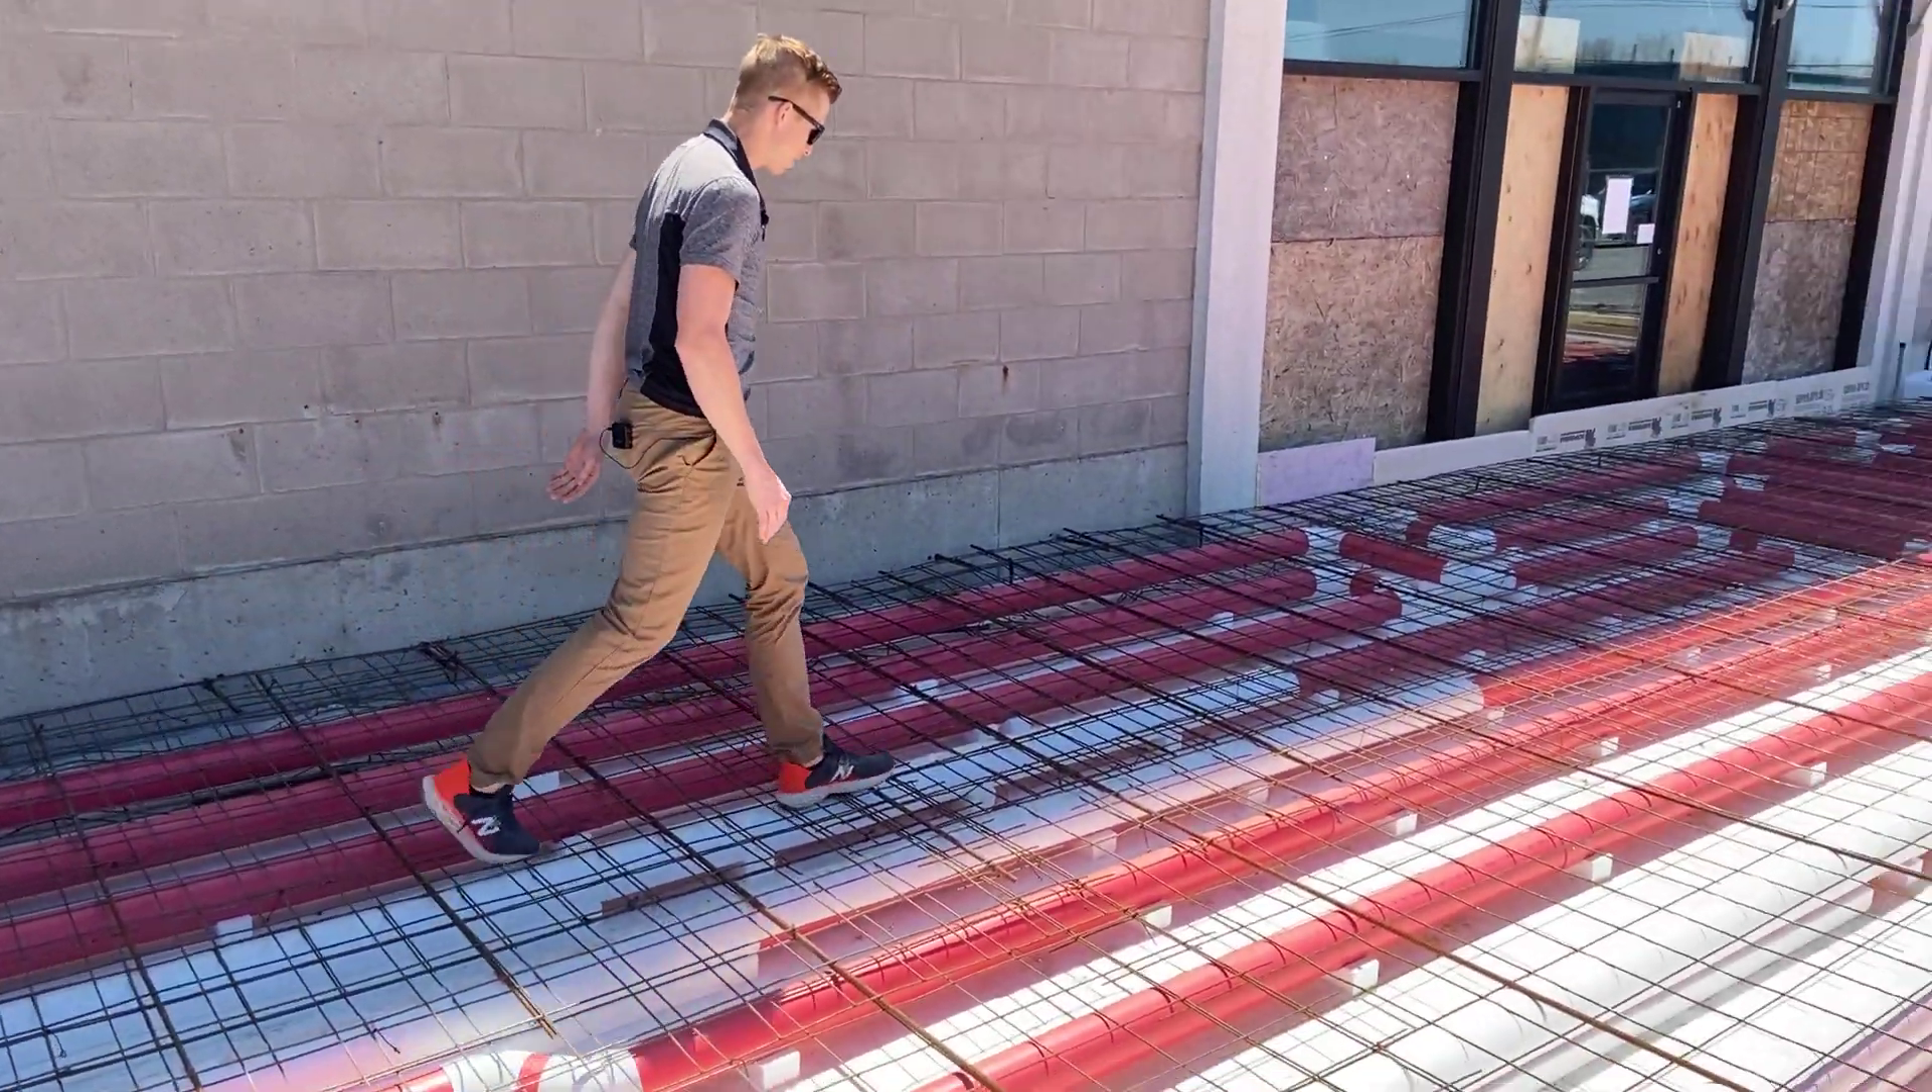The final touches with the steel was we ran all of our rebar so you can see rebar here, rebar there at every foot and a half tied into the building.